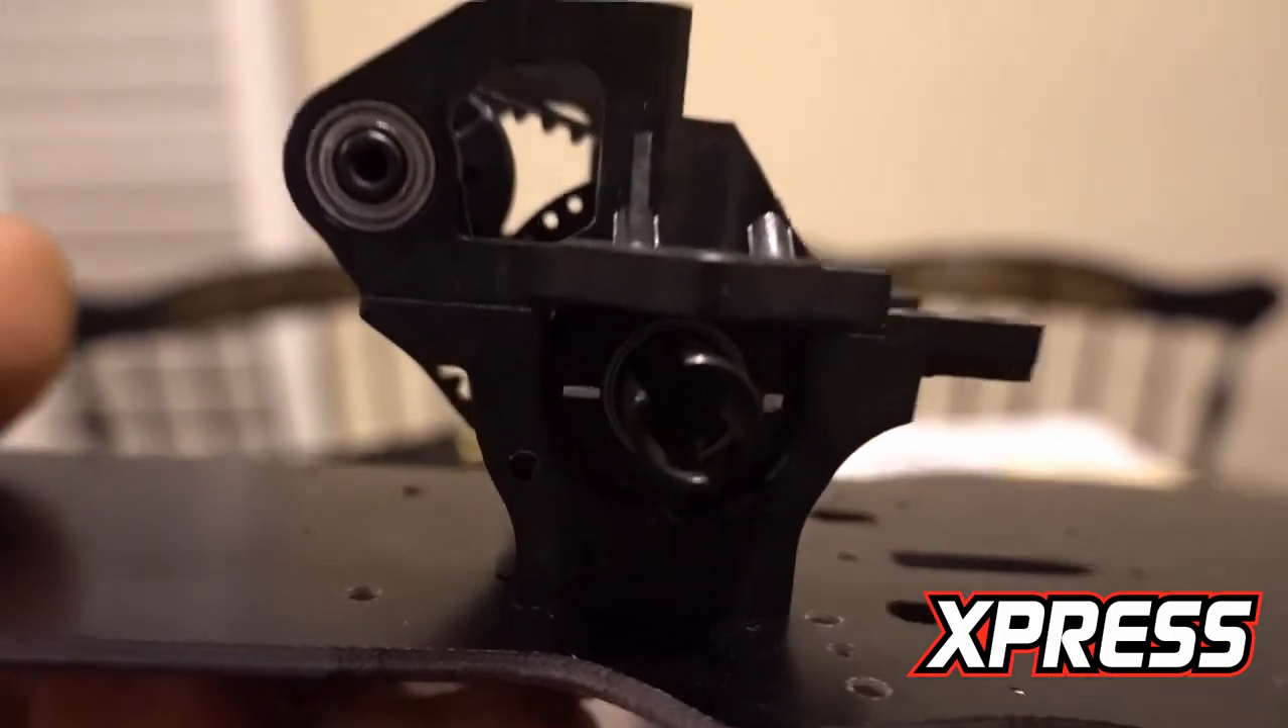The front end, the transmission portion is on.